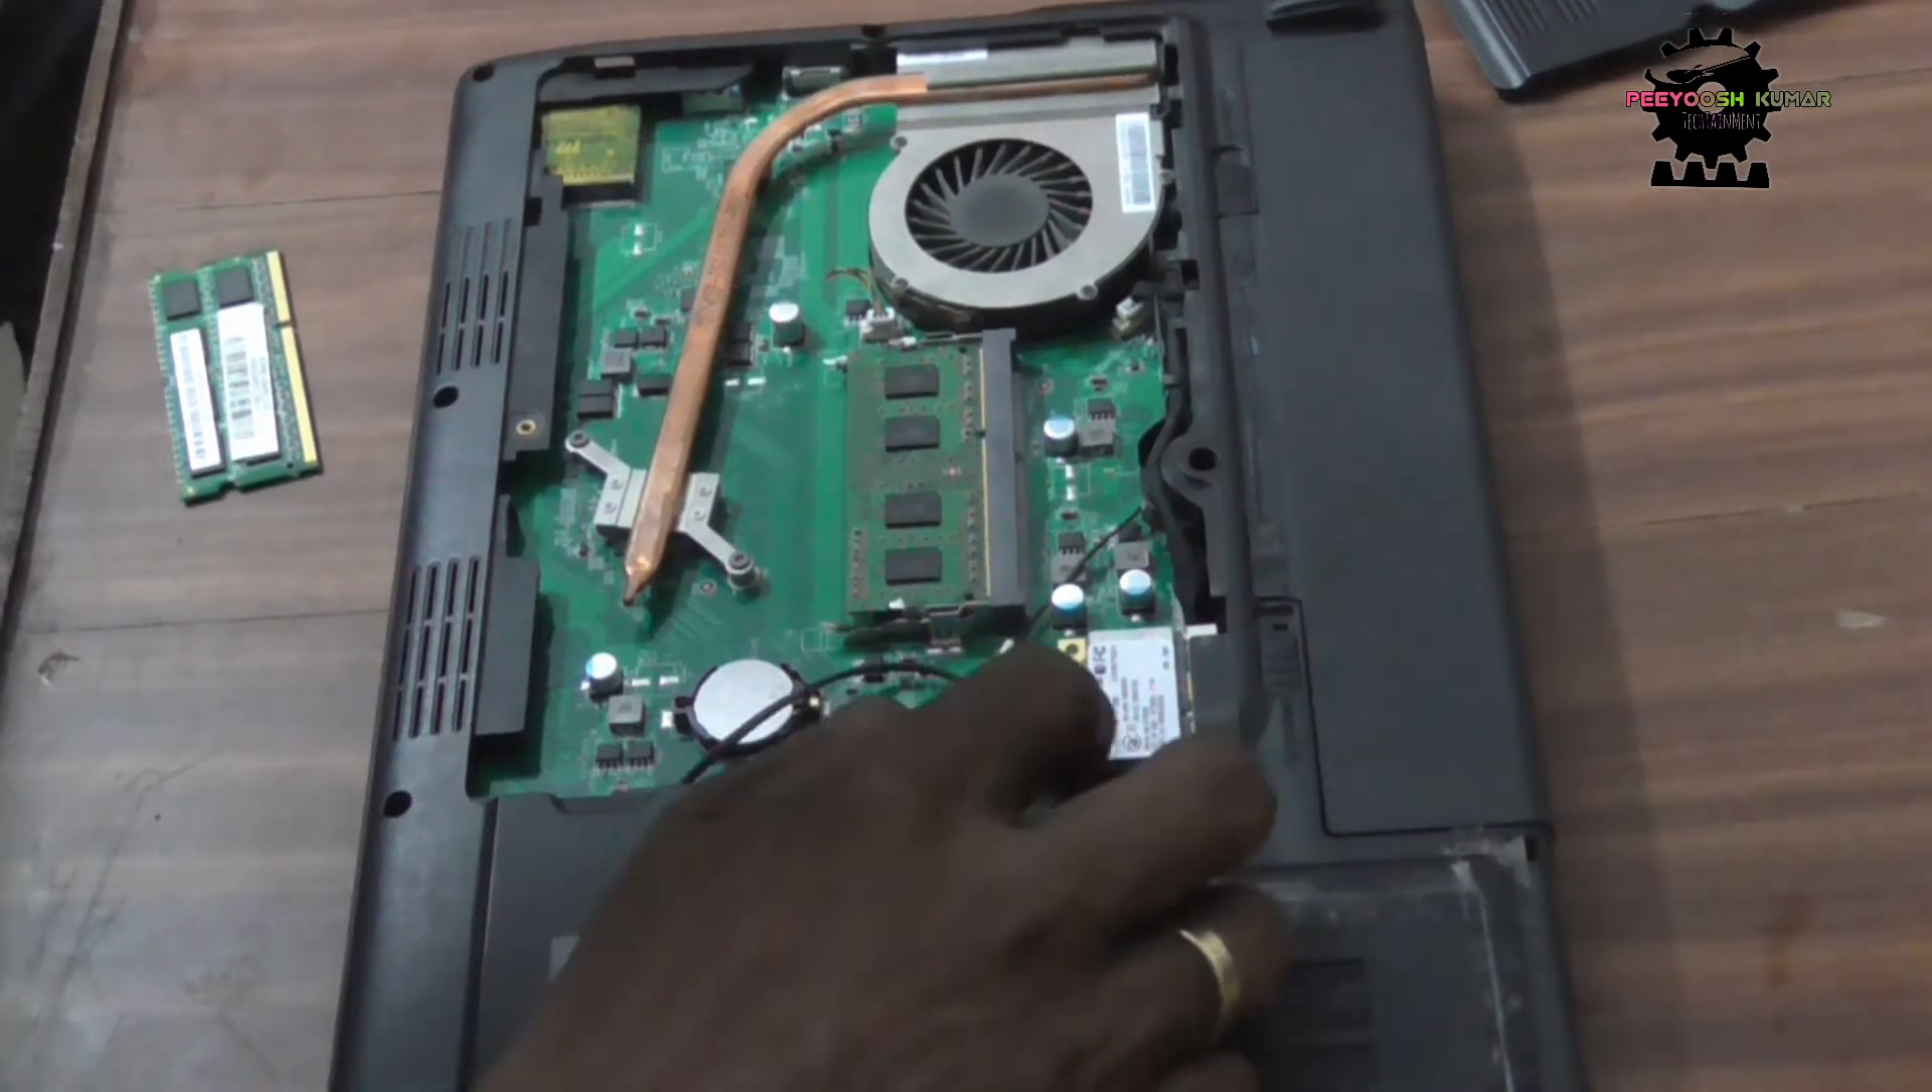अब आपका रेम लग चुका है।